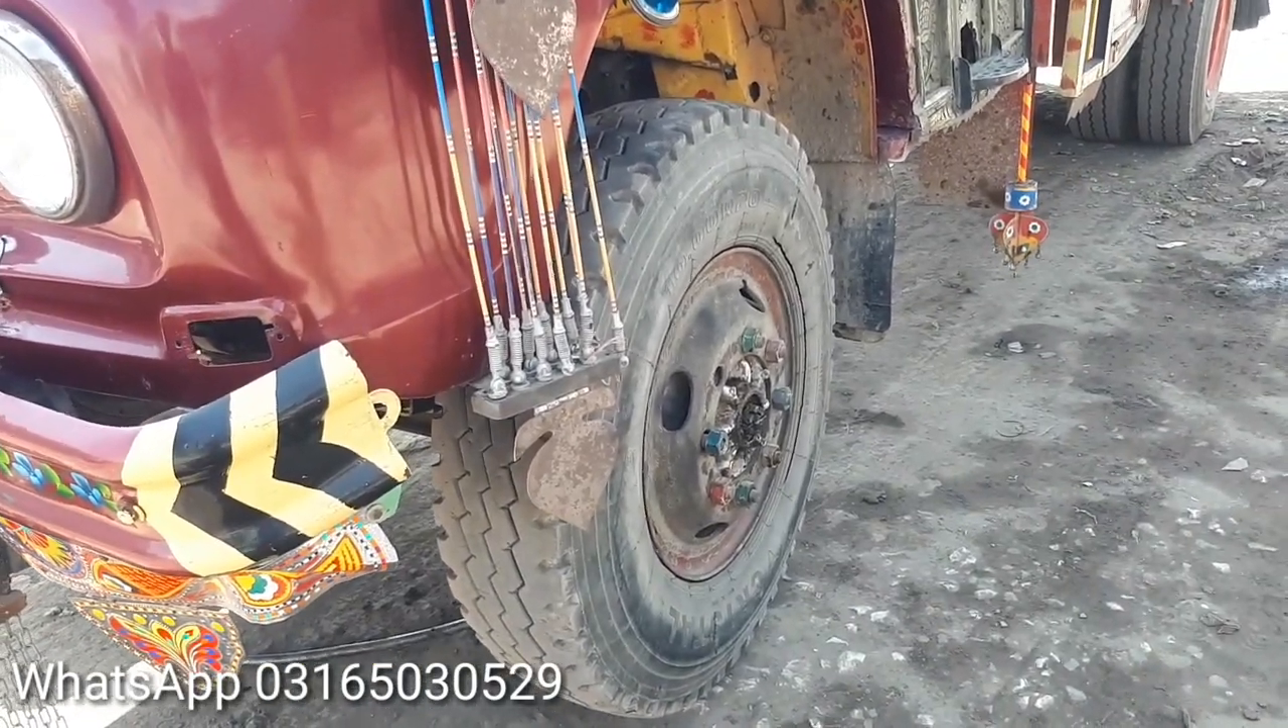ہم نے تو ماشاءاللہ الحمدللہ یہ ویل فٹنگ ہو چکا ہے۔